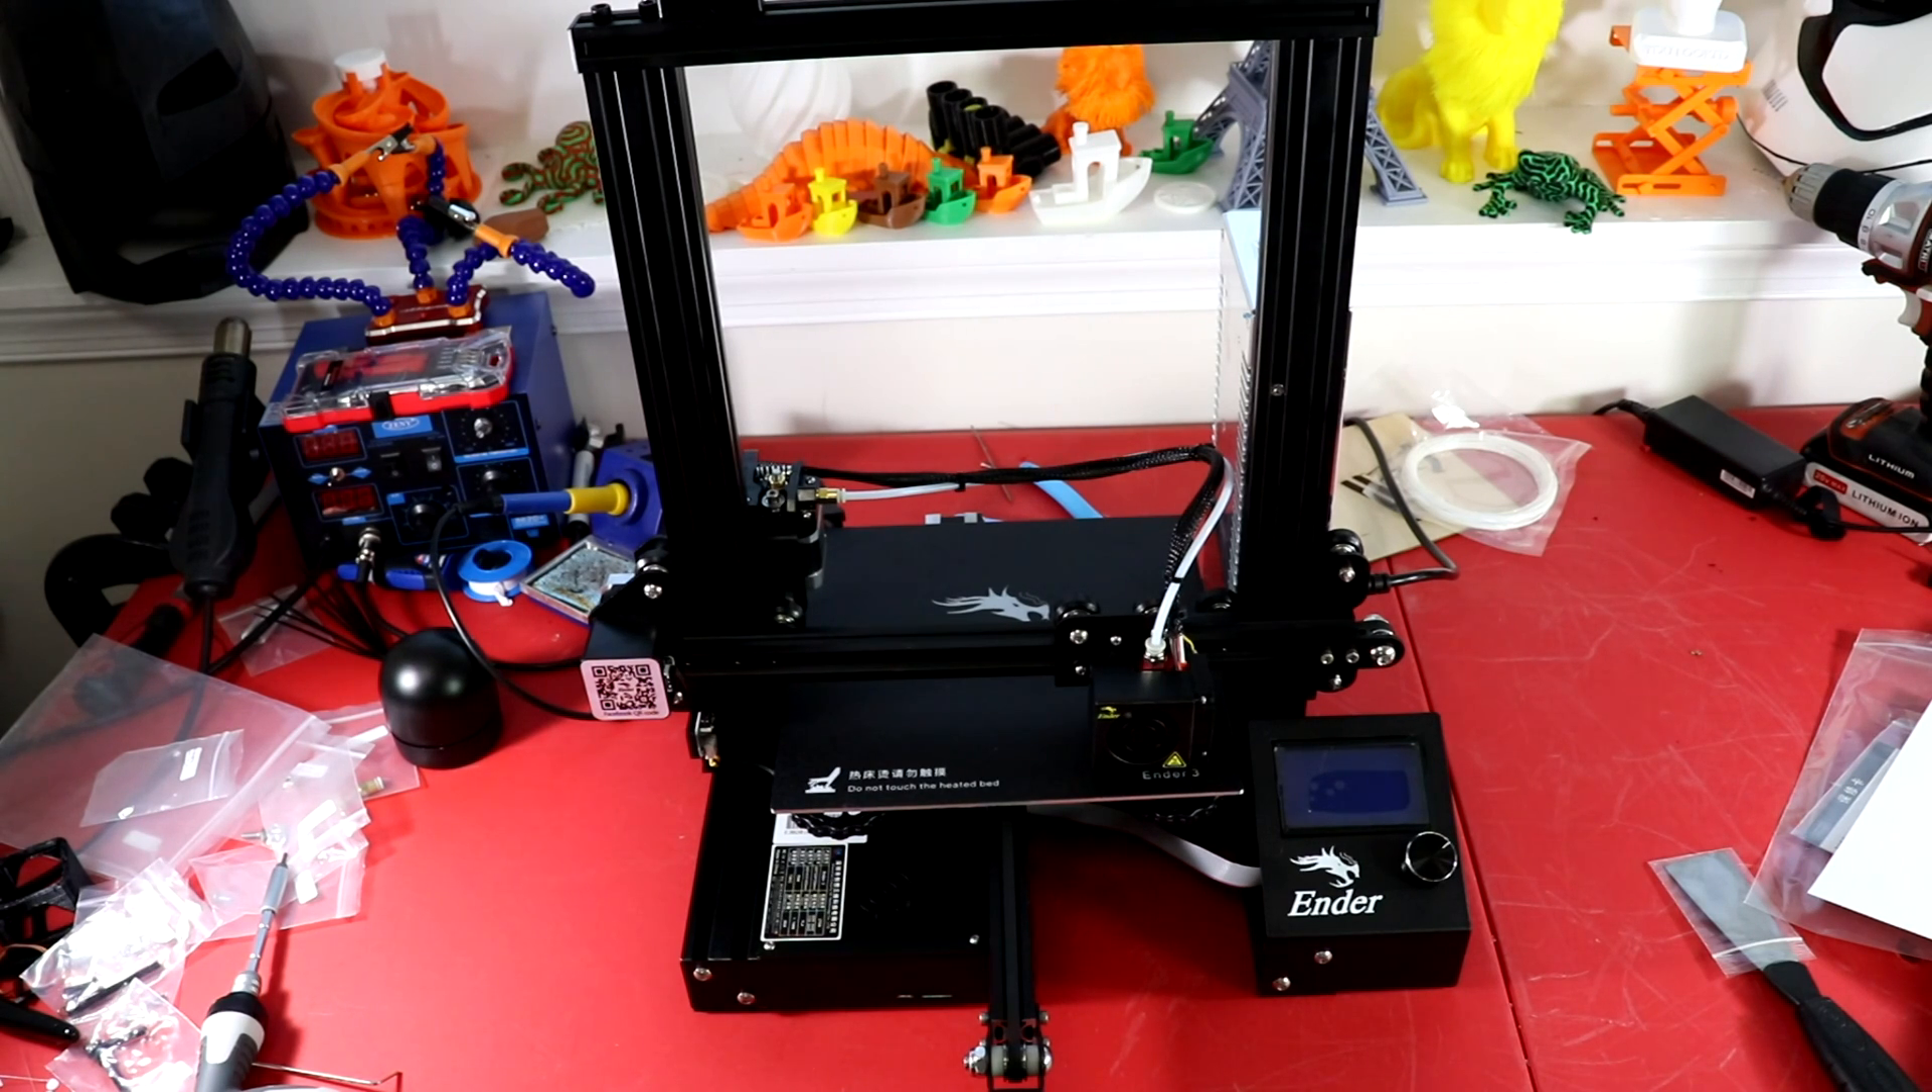All right, so we have the printer all put together.